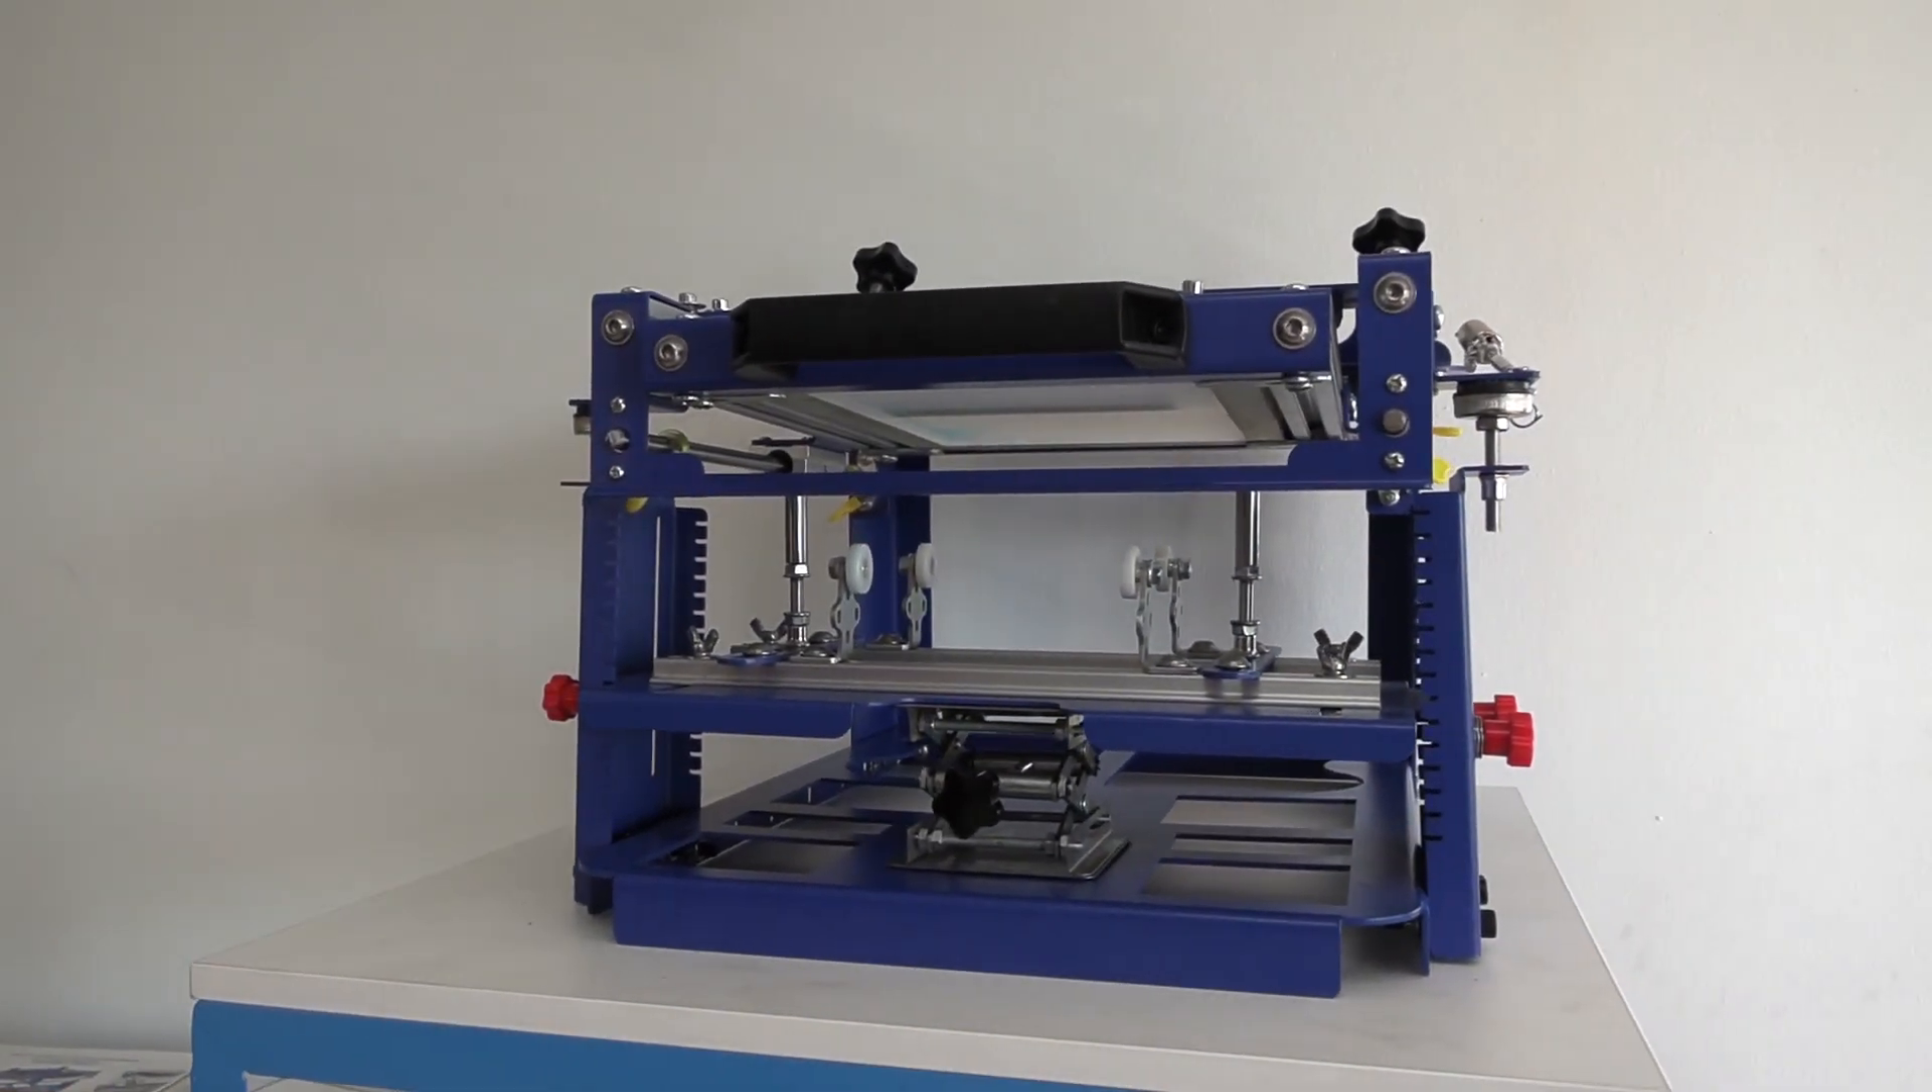There you go, you have assembled your 80mm curved surface screen printer from am .co .za.